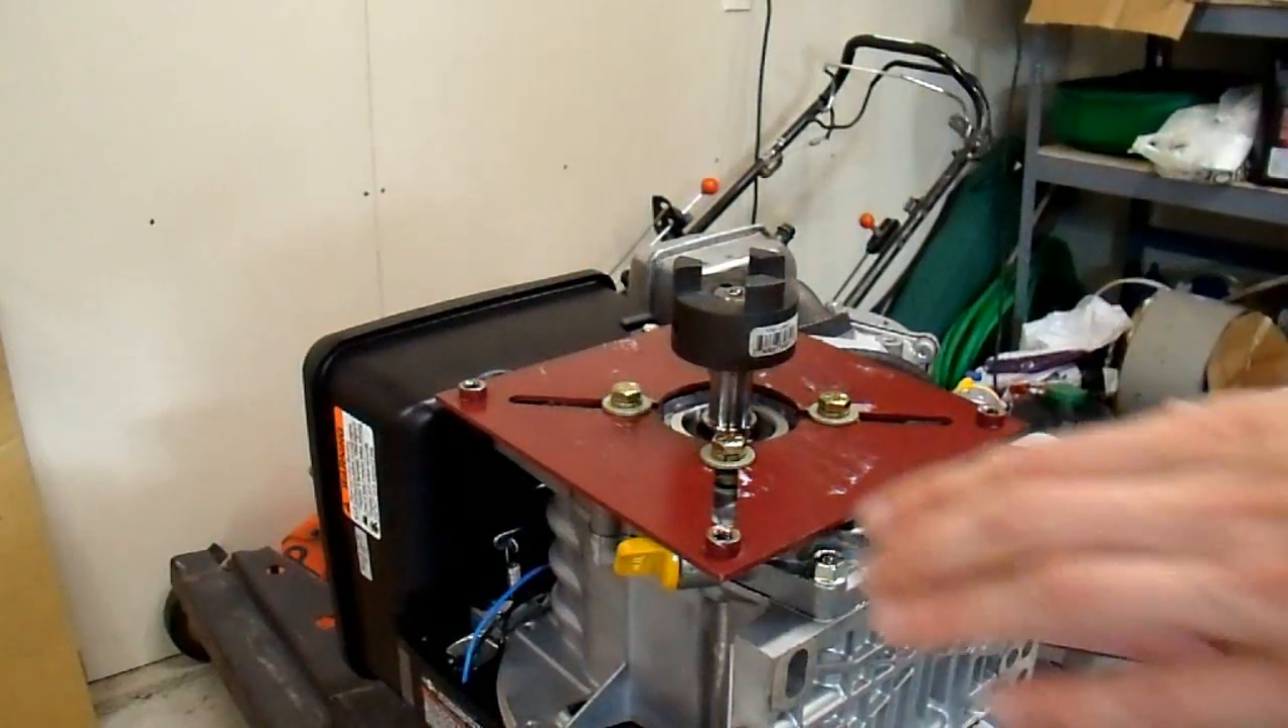I have the plate mounted to the engine now.